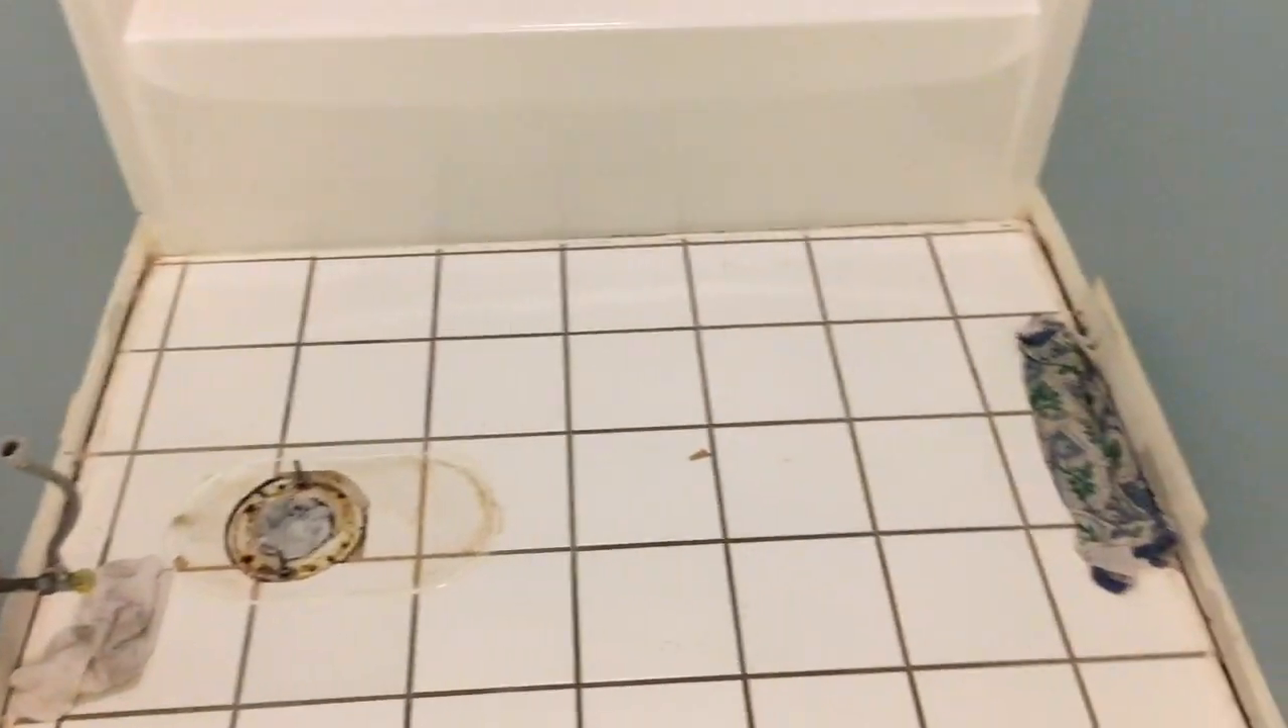As you can see, I've removed the toilet and I've removed the trim.